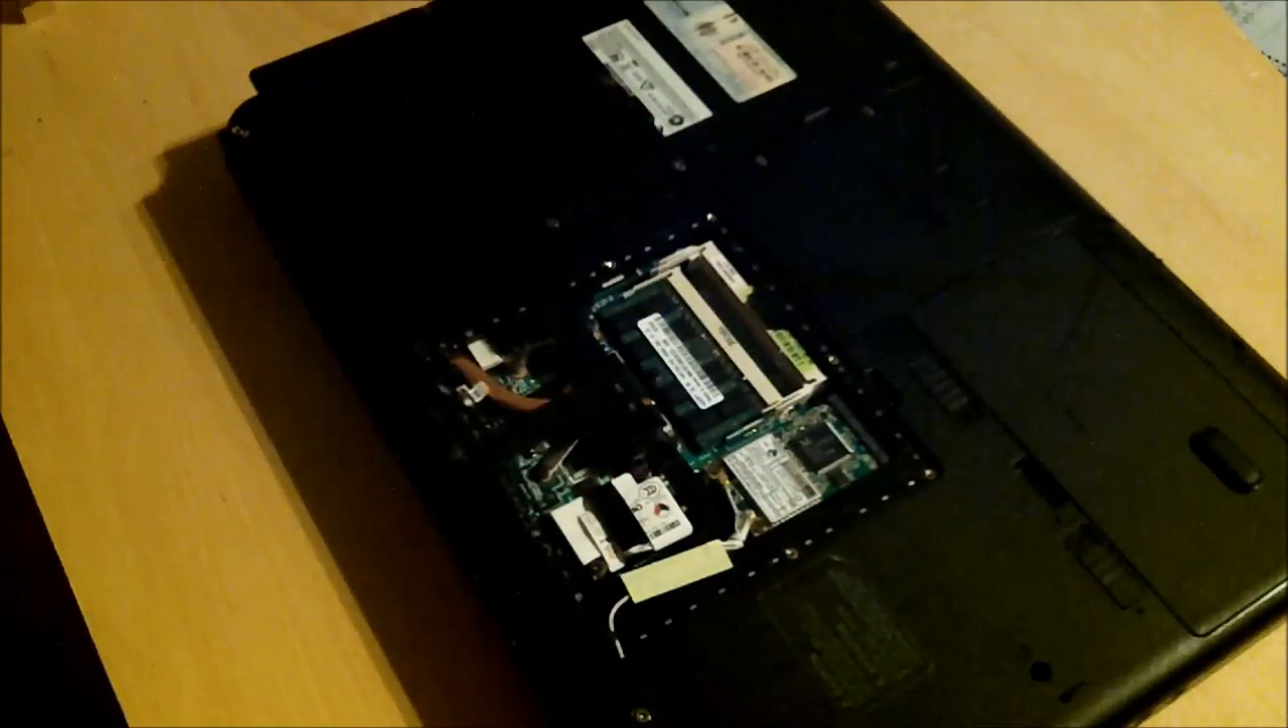And as you can see here, the main components of the laptop are exposed.